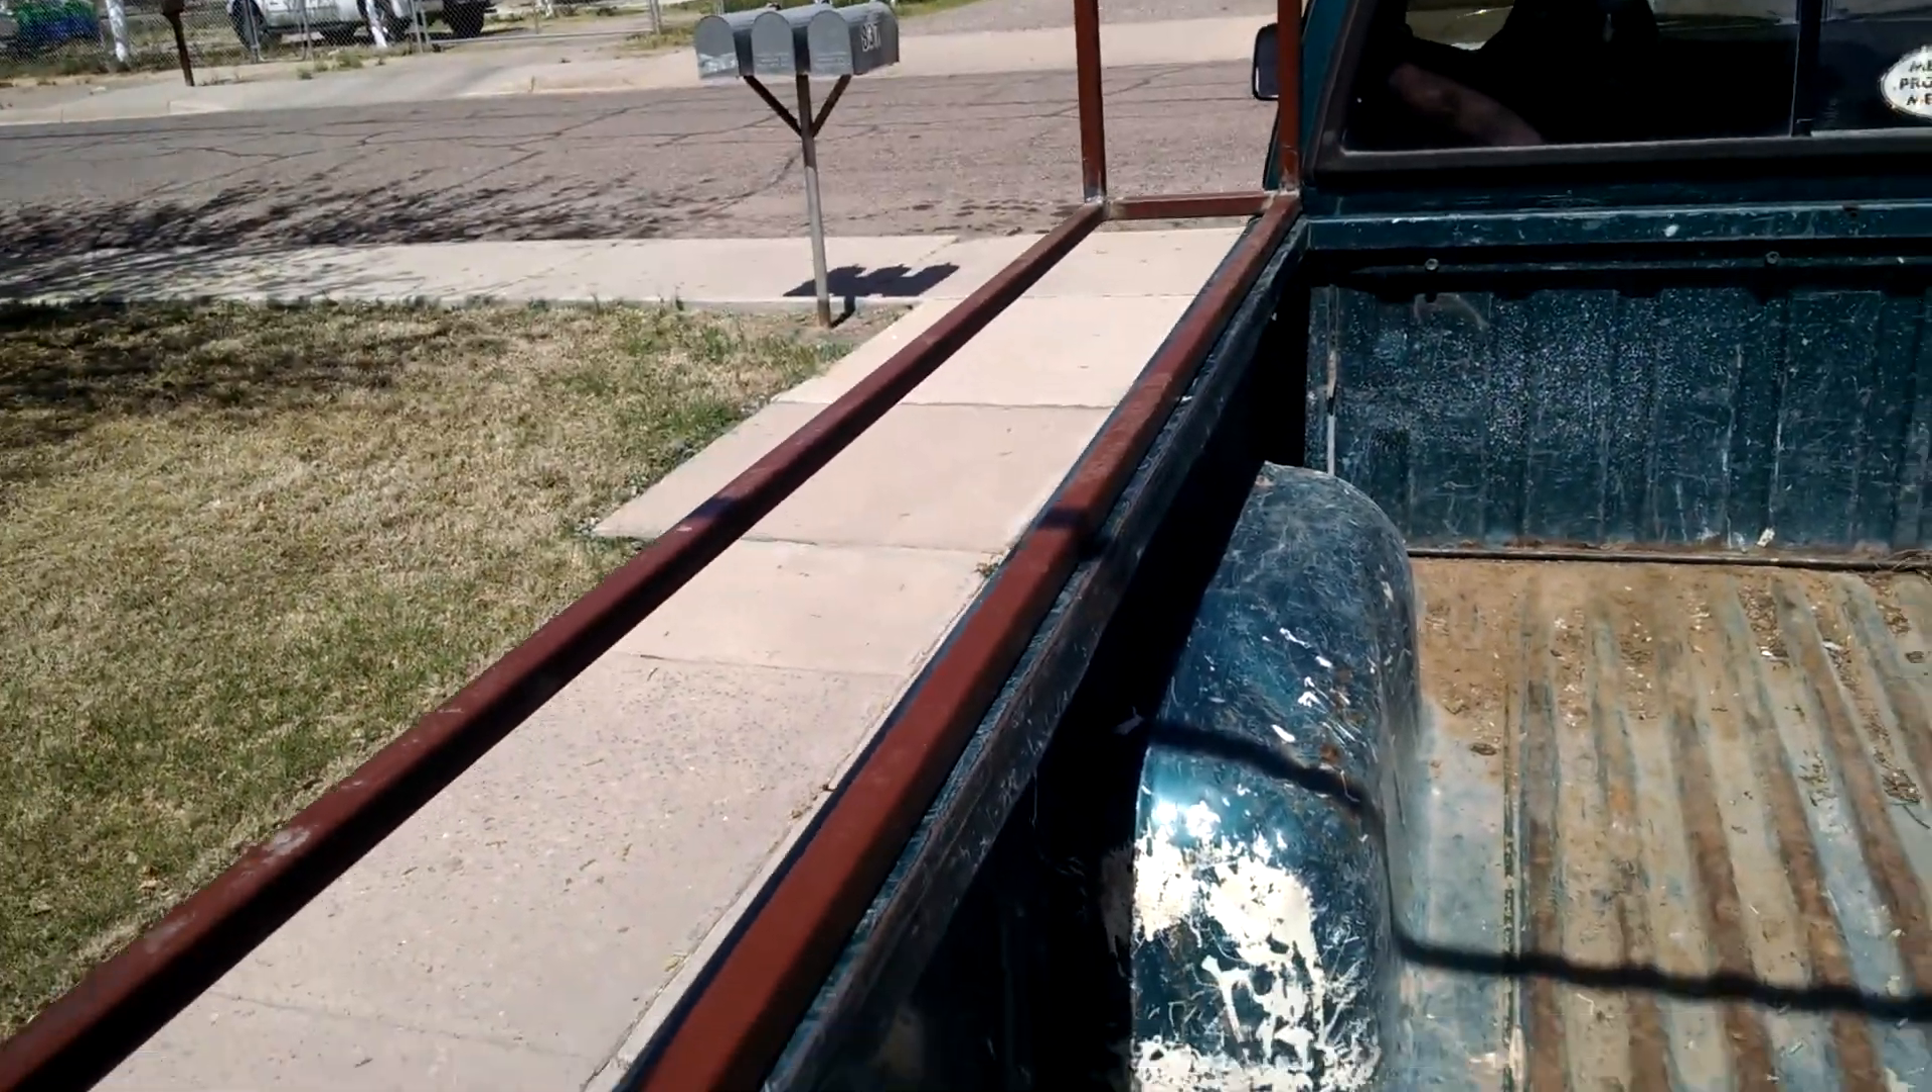So that's with the frame on. And you can see it lines up pretty darn square on the whole edge of the truck.